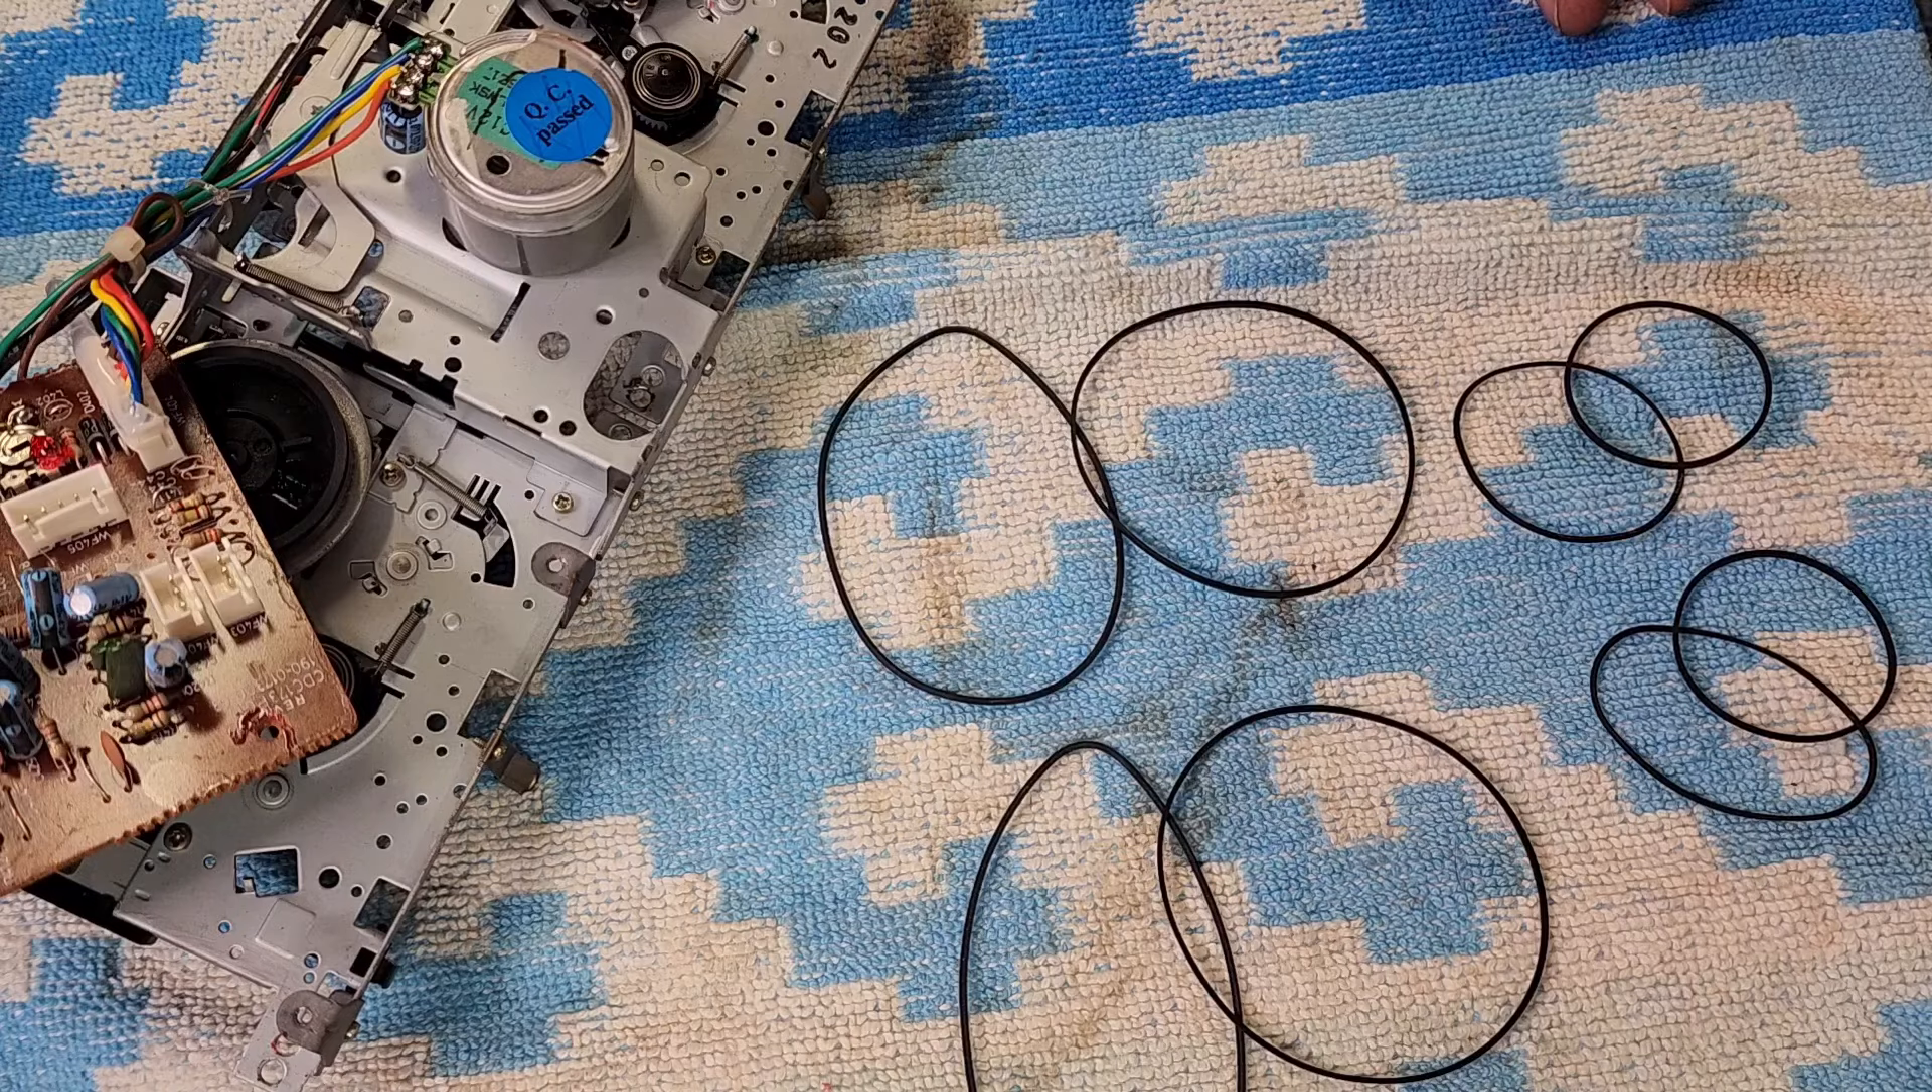So, we just need to put the belts back on and reassemble this.